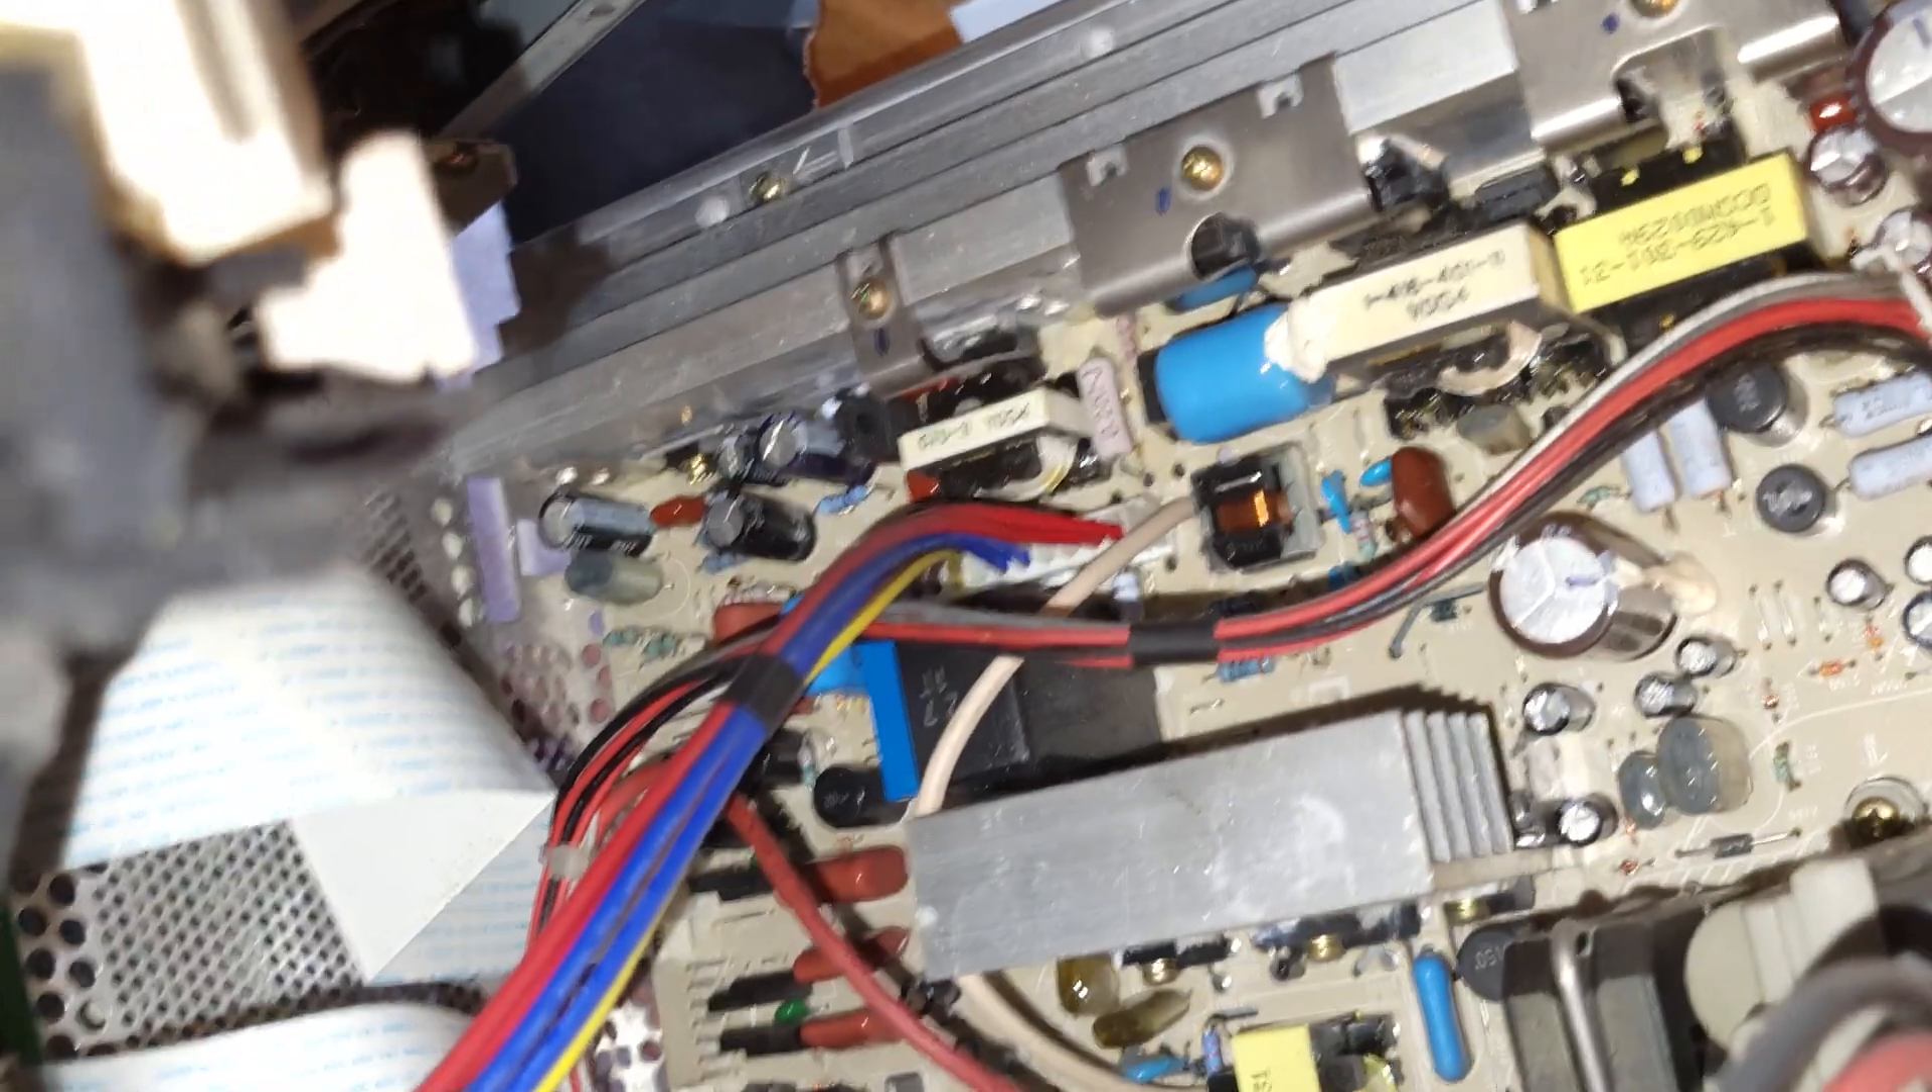And then we got a shitload of cables all over this board that we gotta remove.